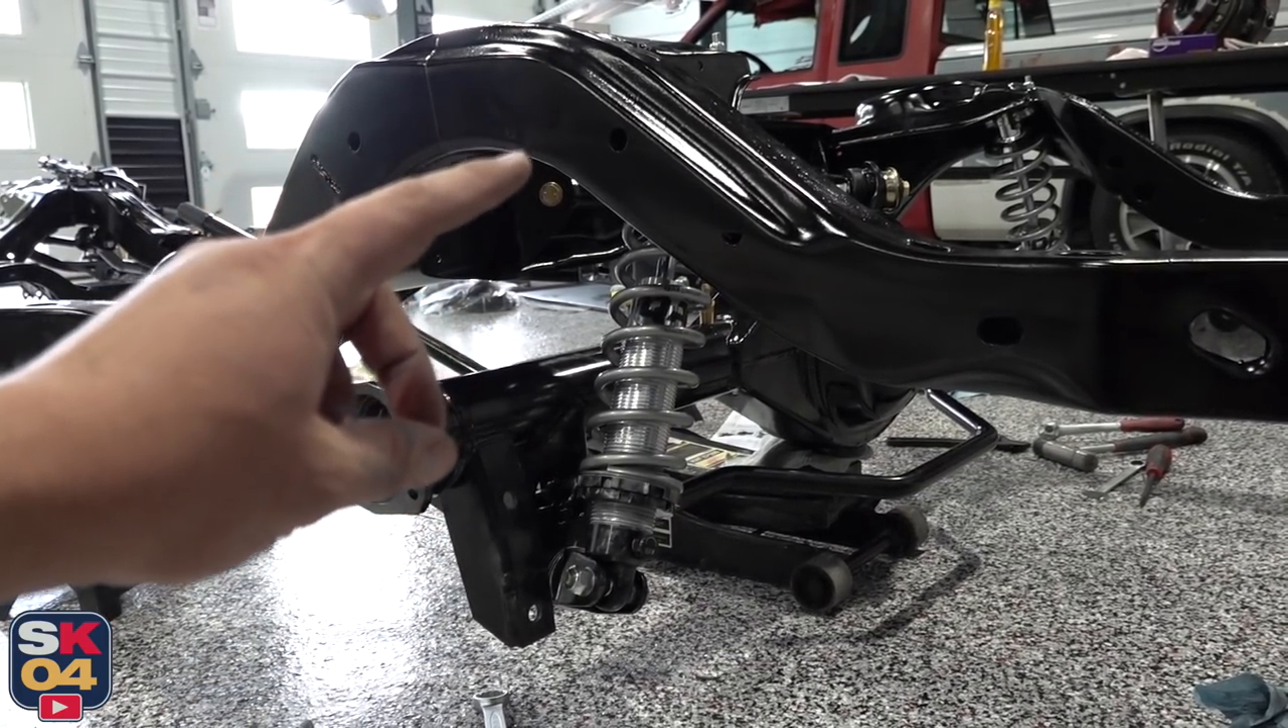These coilovers went together pretty much the same as the front with the exception of the top, being that we don't have an upper spring pocket back in this location.